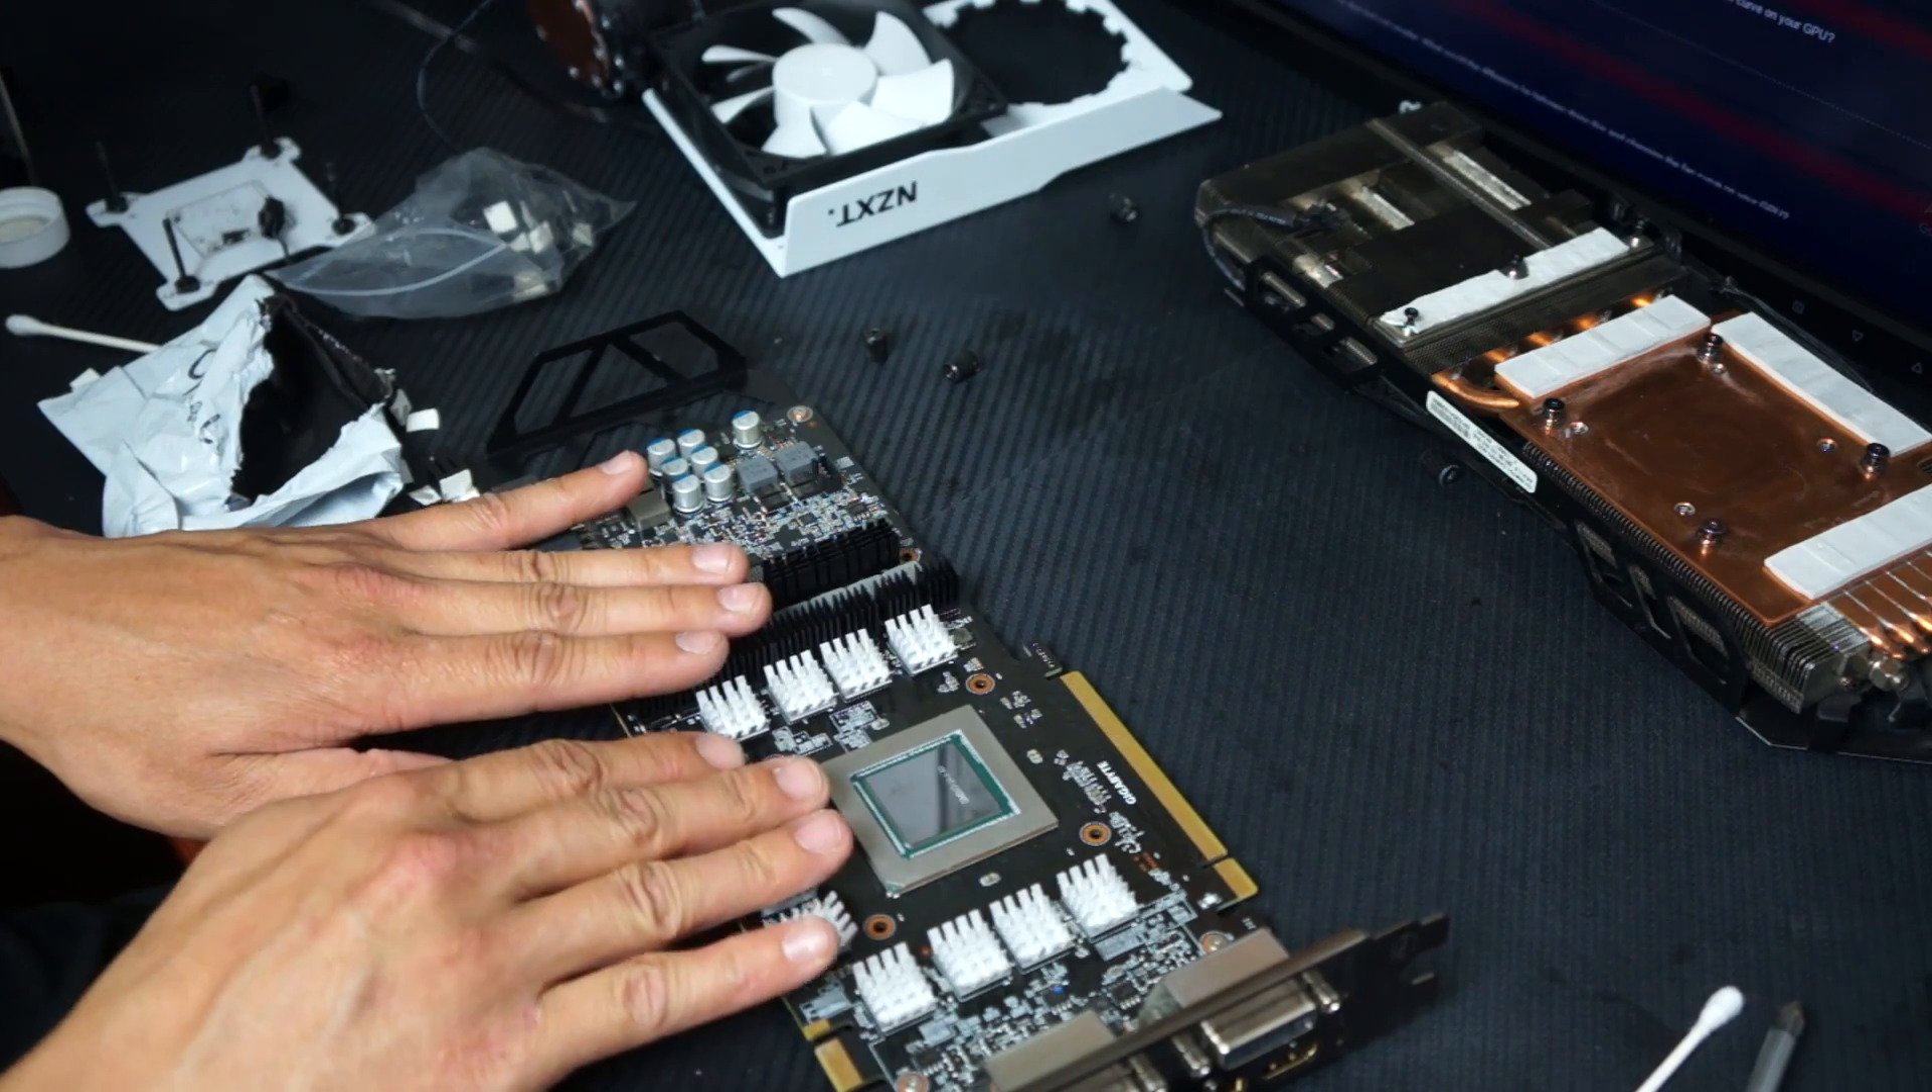There we go there's our heat sinks on there.